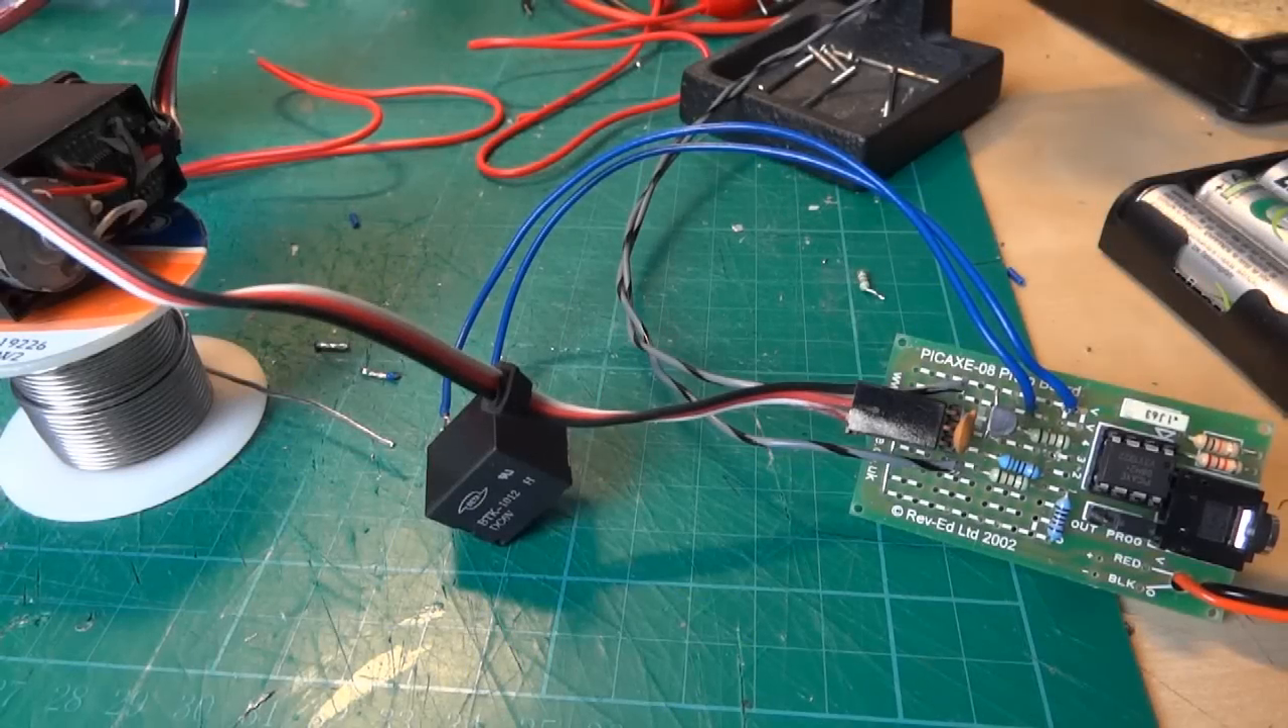Right so i've now wired my relay in.